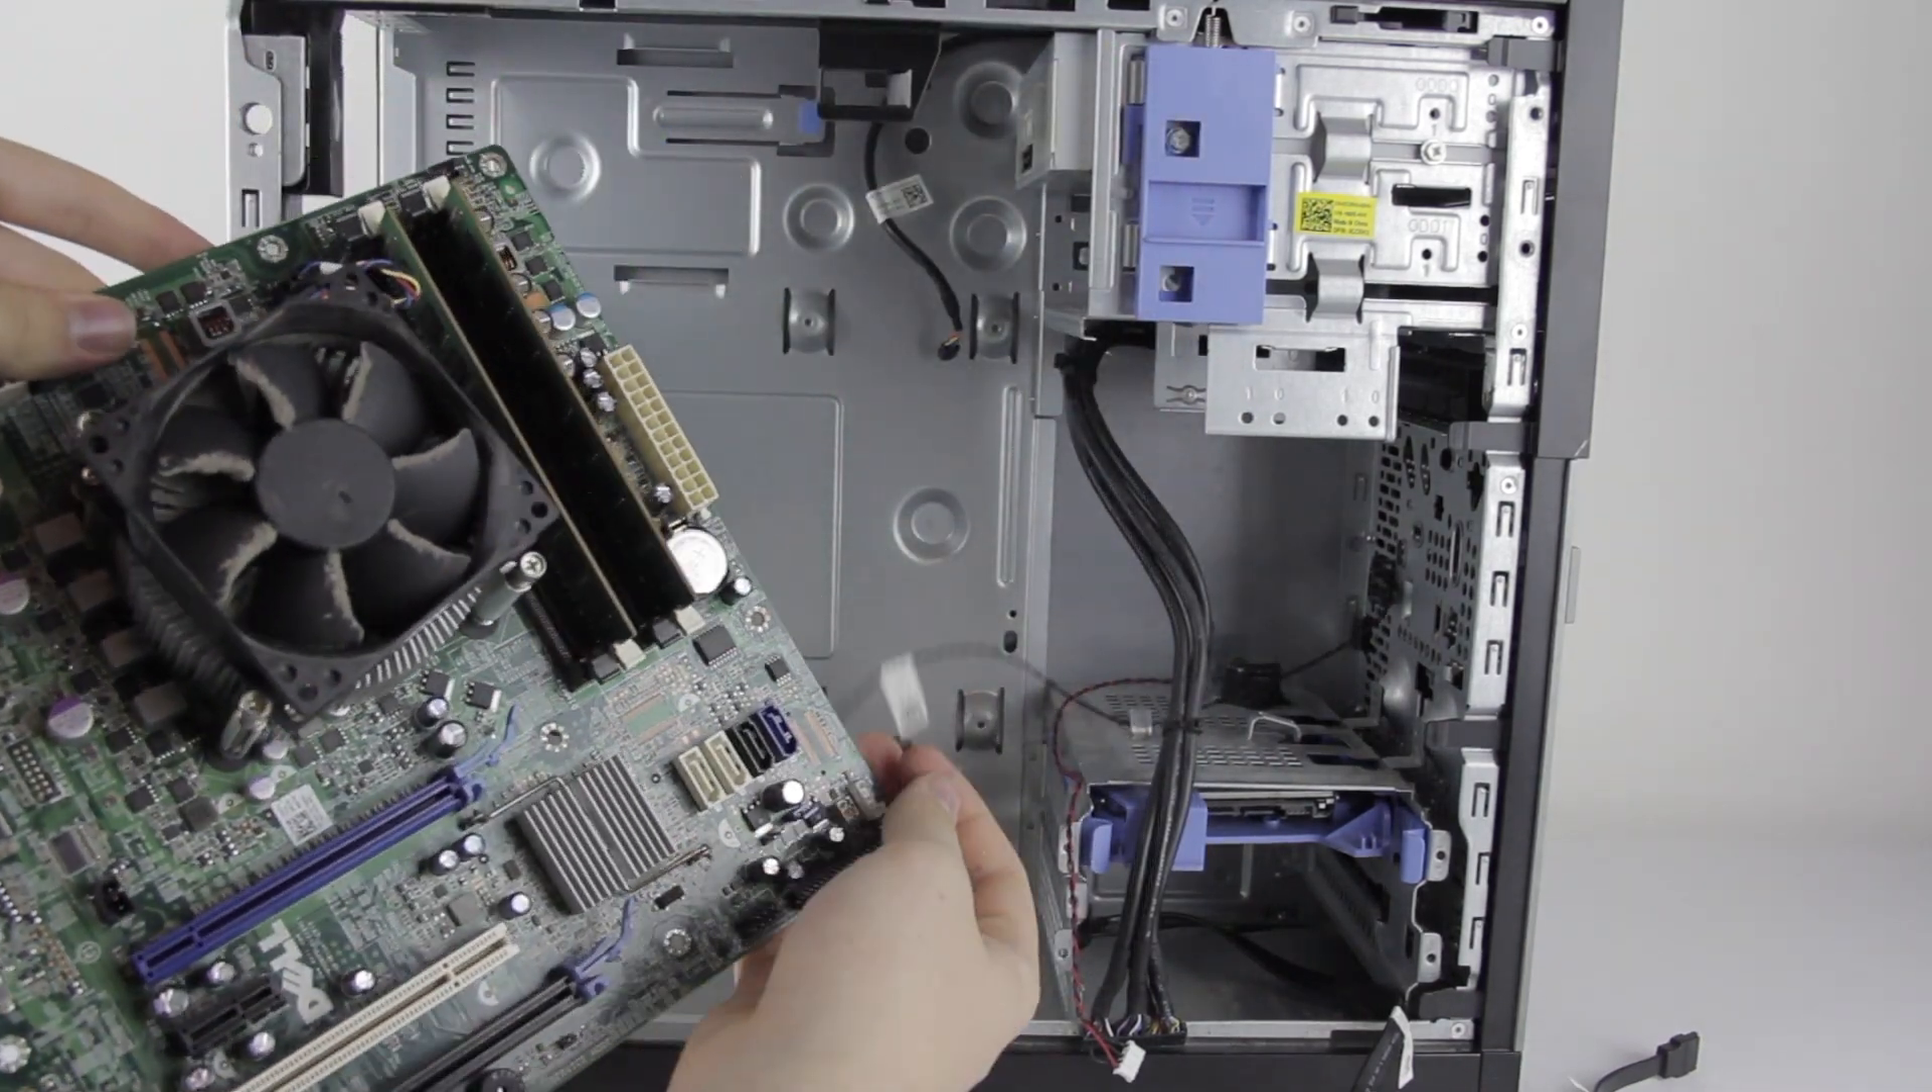And there's our motherboard, which seems to be fully out.